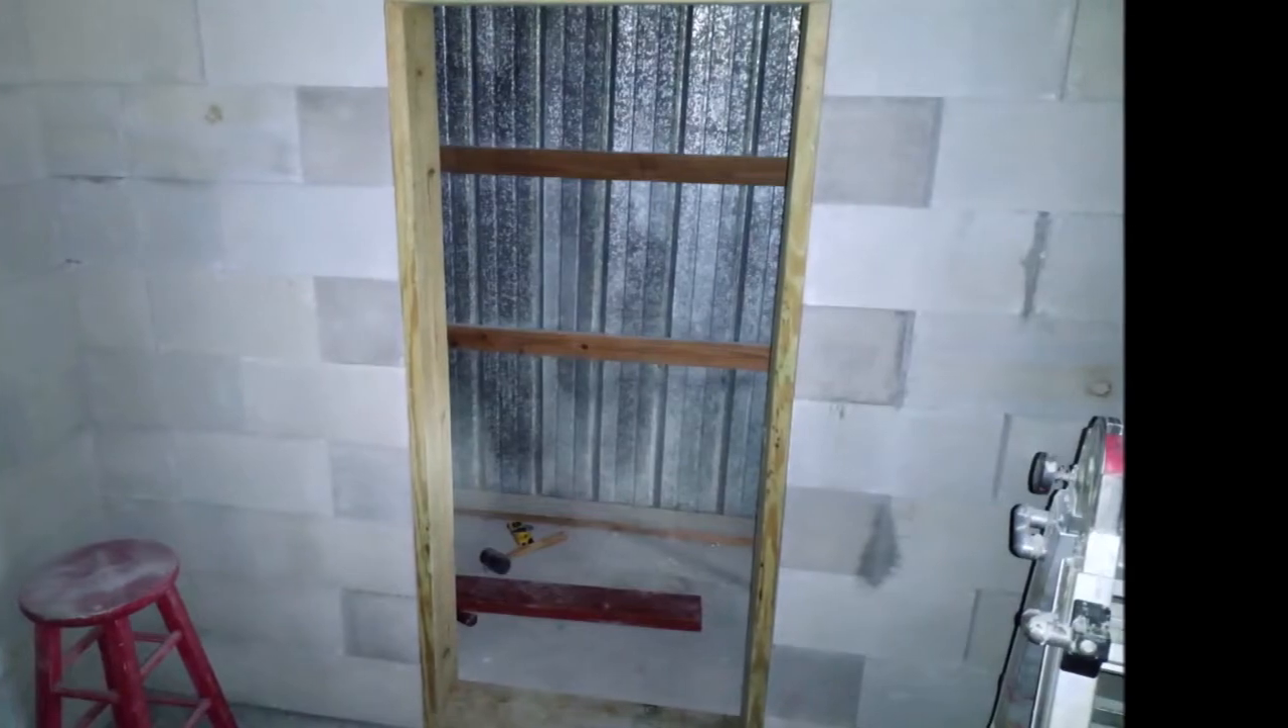So, you can see here, the door is framed. I tied it in. I screwed through the cement, of course.